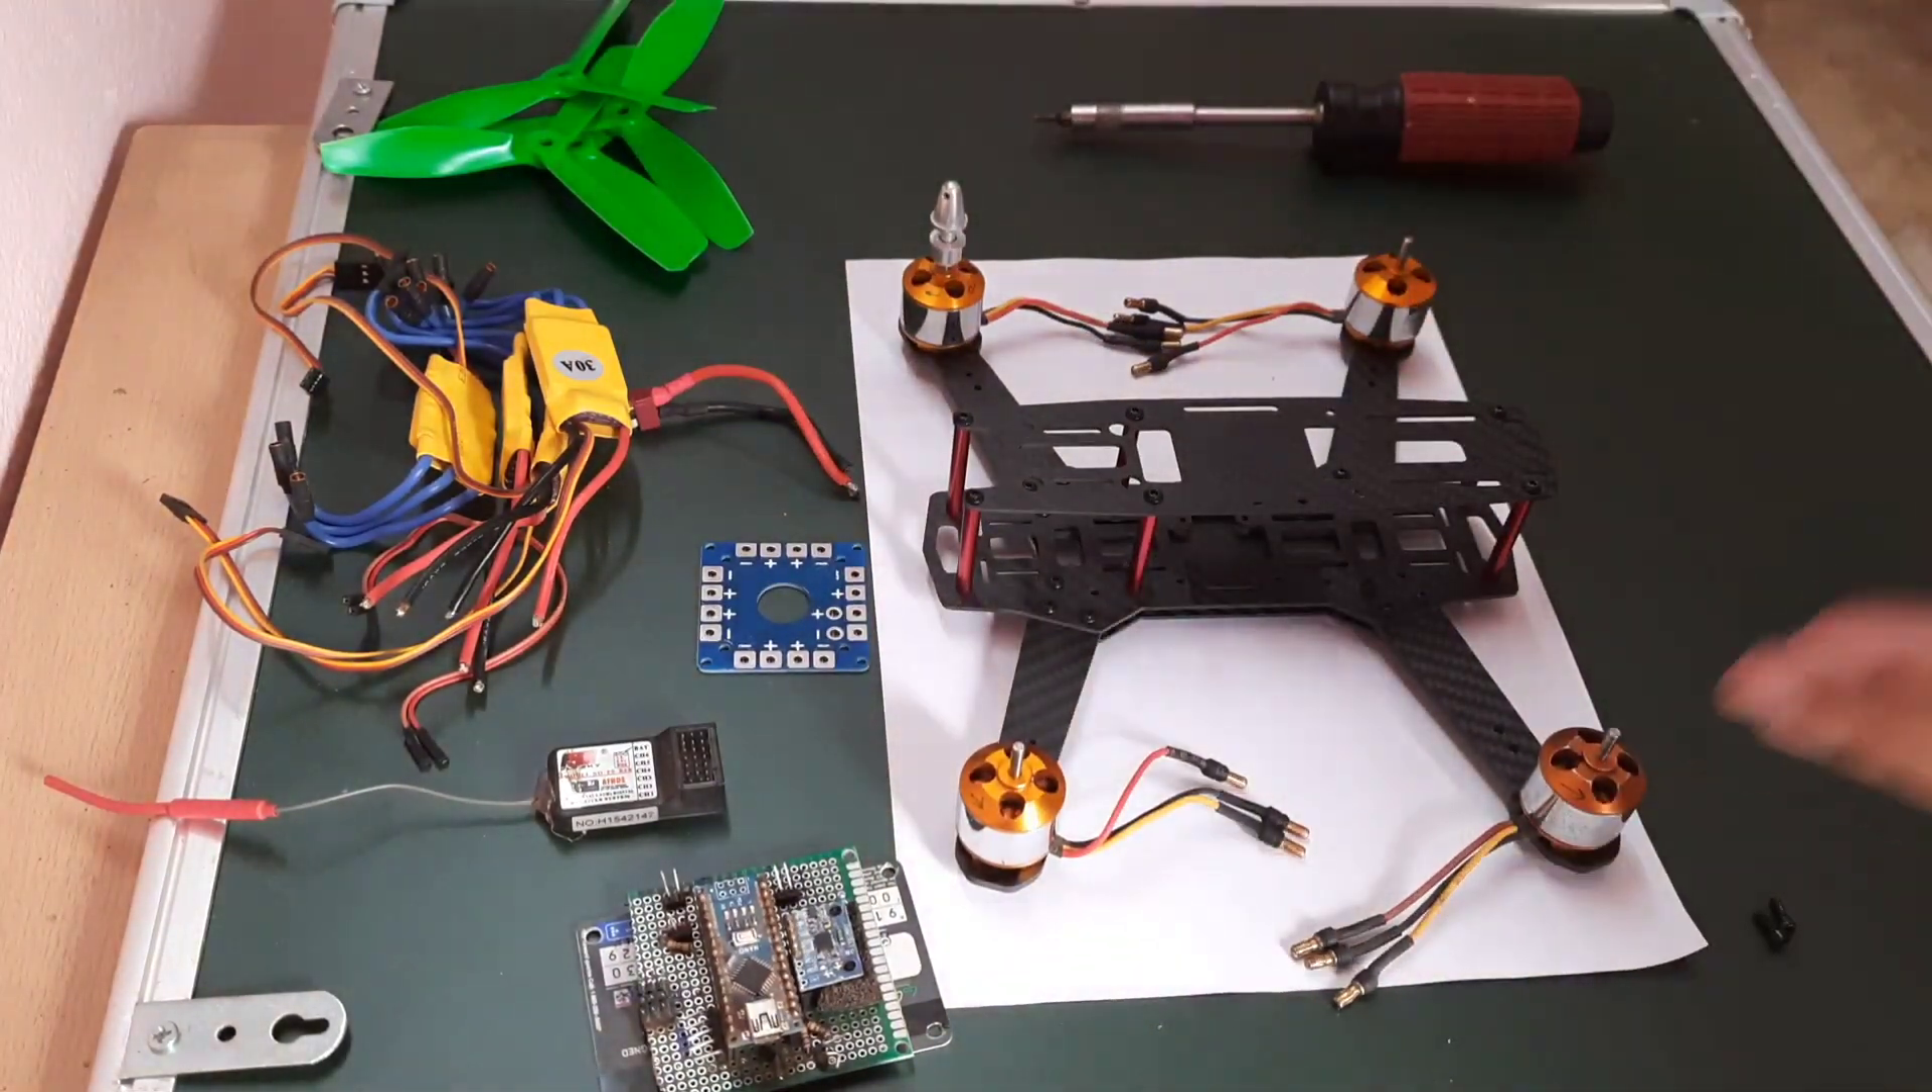So all the motors are assembled.